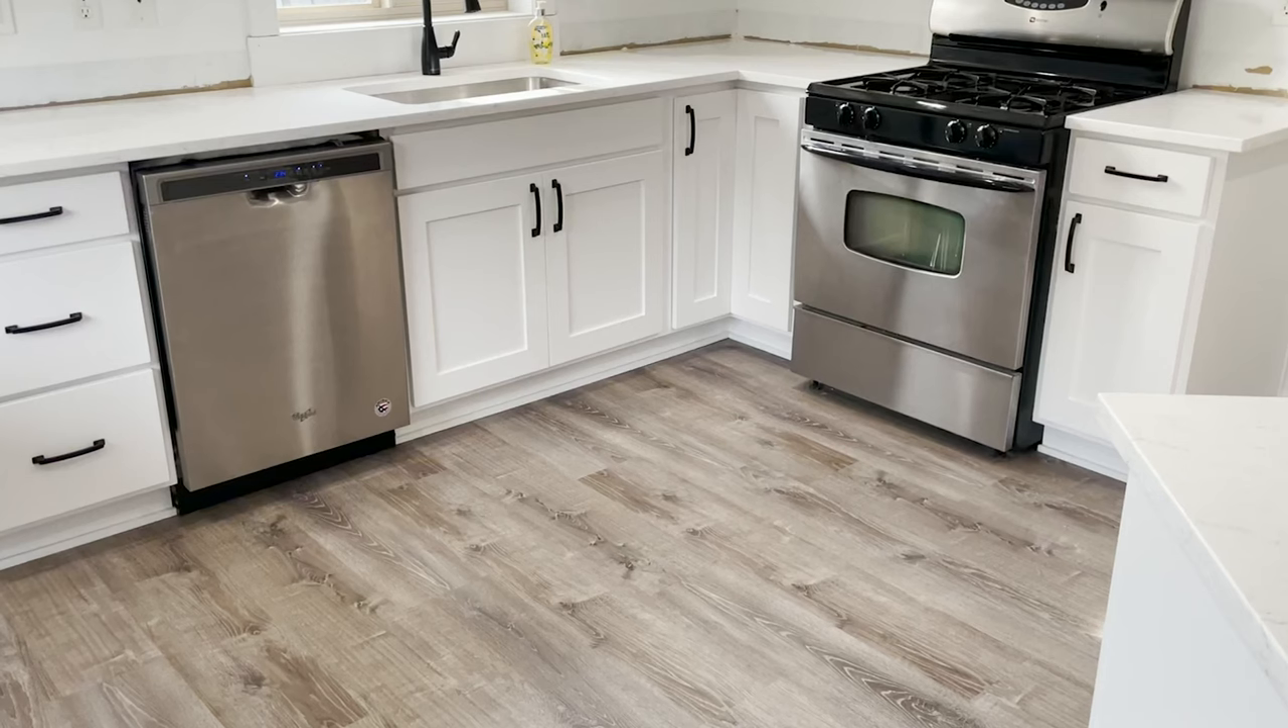And just like that you have now installed your own luxury vinyl plank flooring.